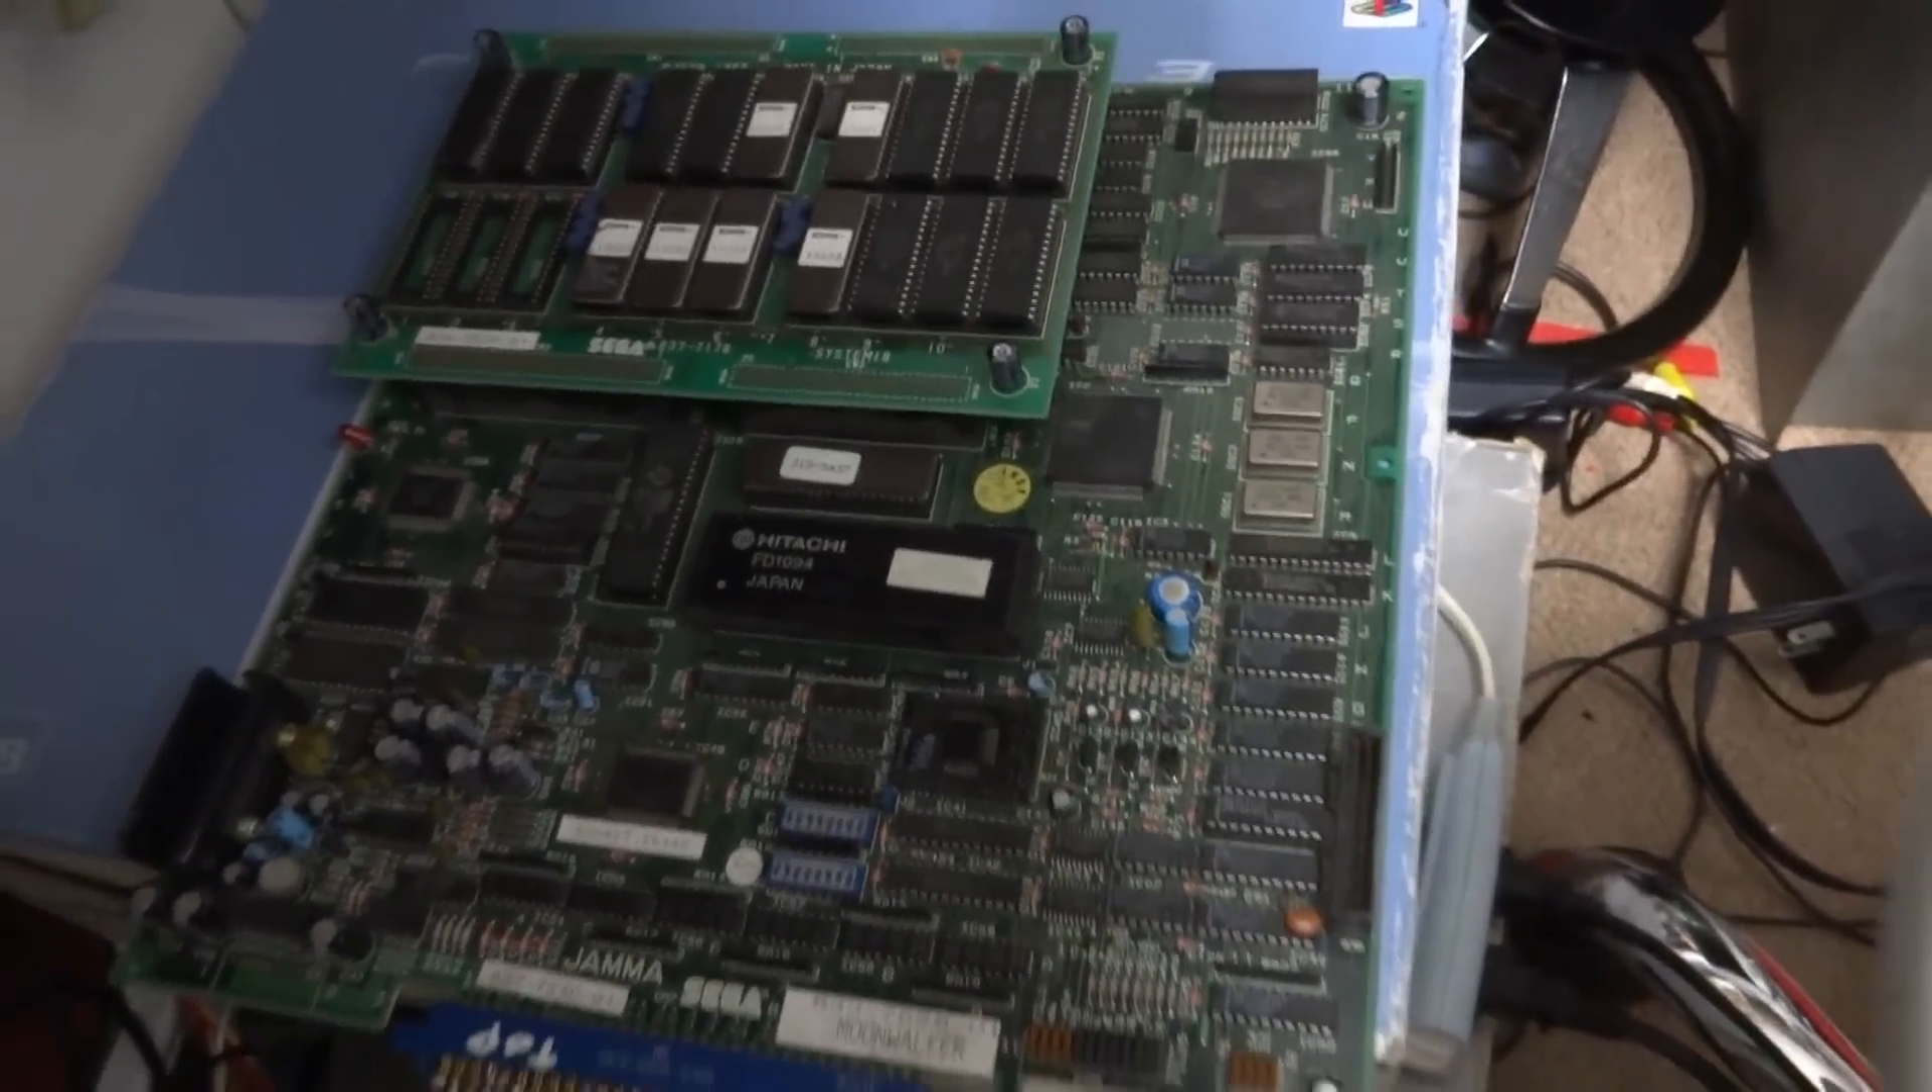Okay so we've got the top board plugged back in everything else is connected and we're about to turn this on and see what we get.